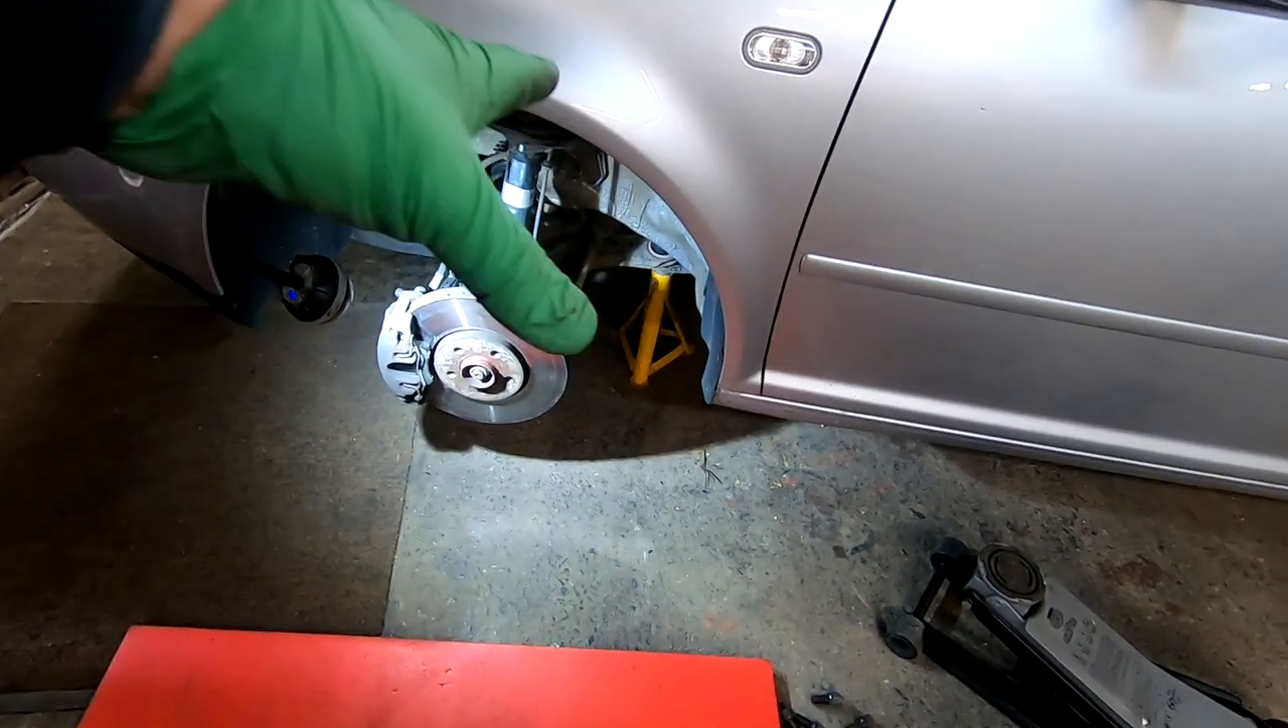All we've got to do is put the wheel on, get it off the axle stands and then torque the bolts up.